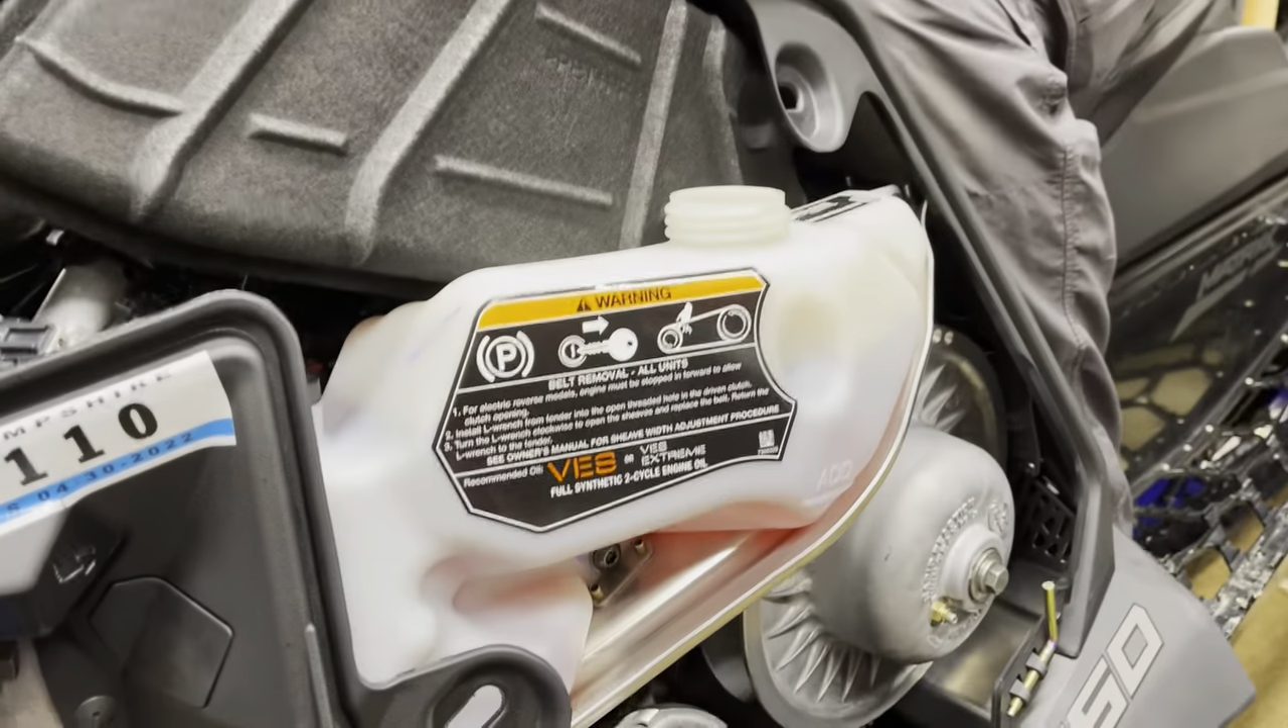If you look at my oil tank it's missing the cap.